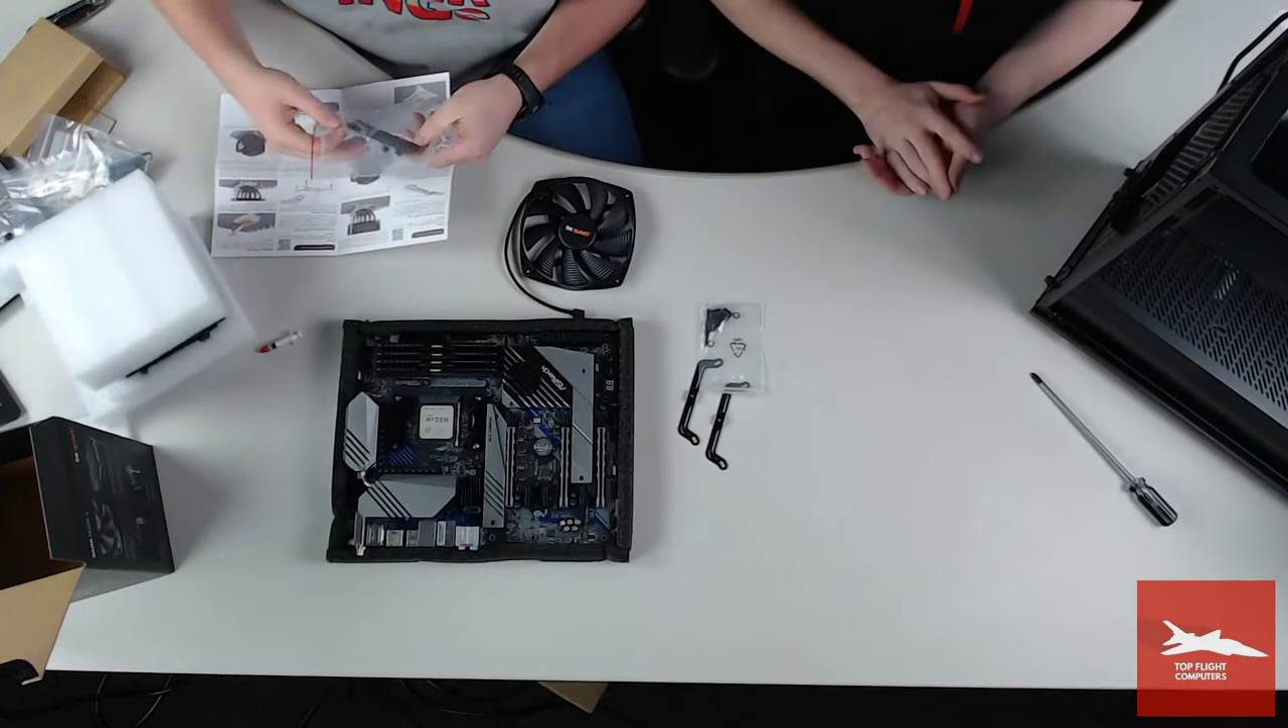We're not installing the CPU cooler yet.